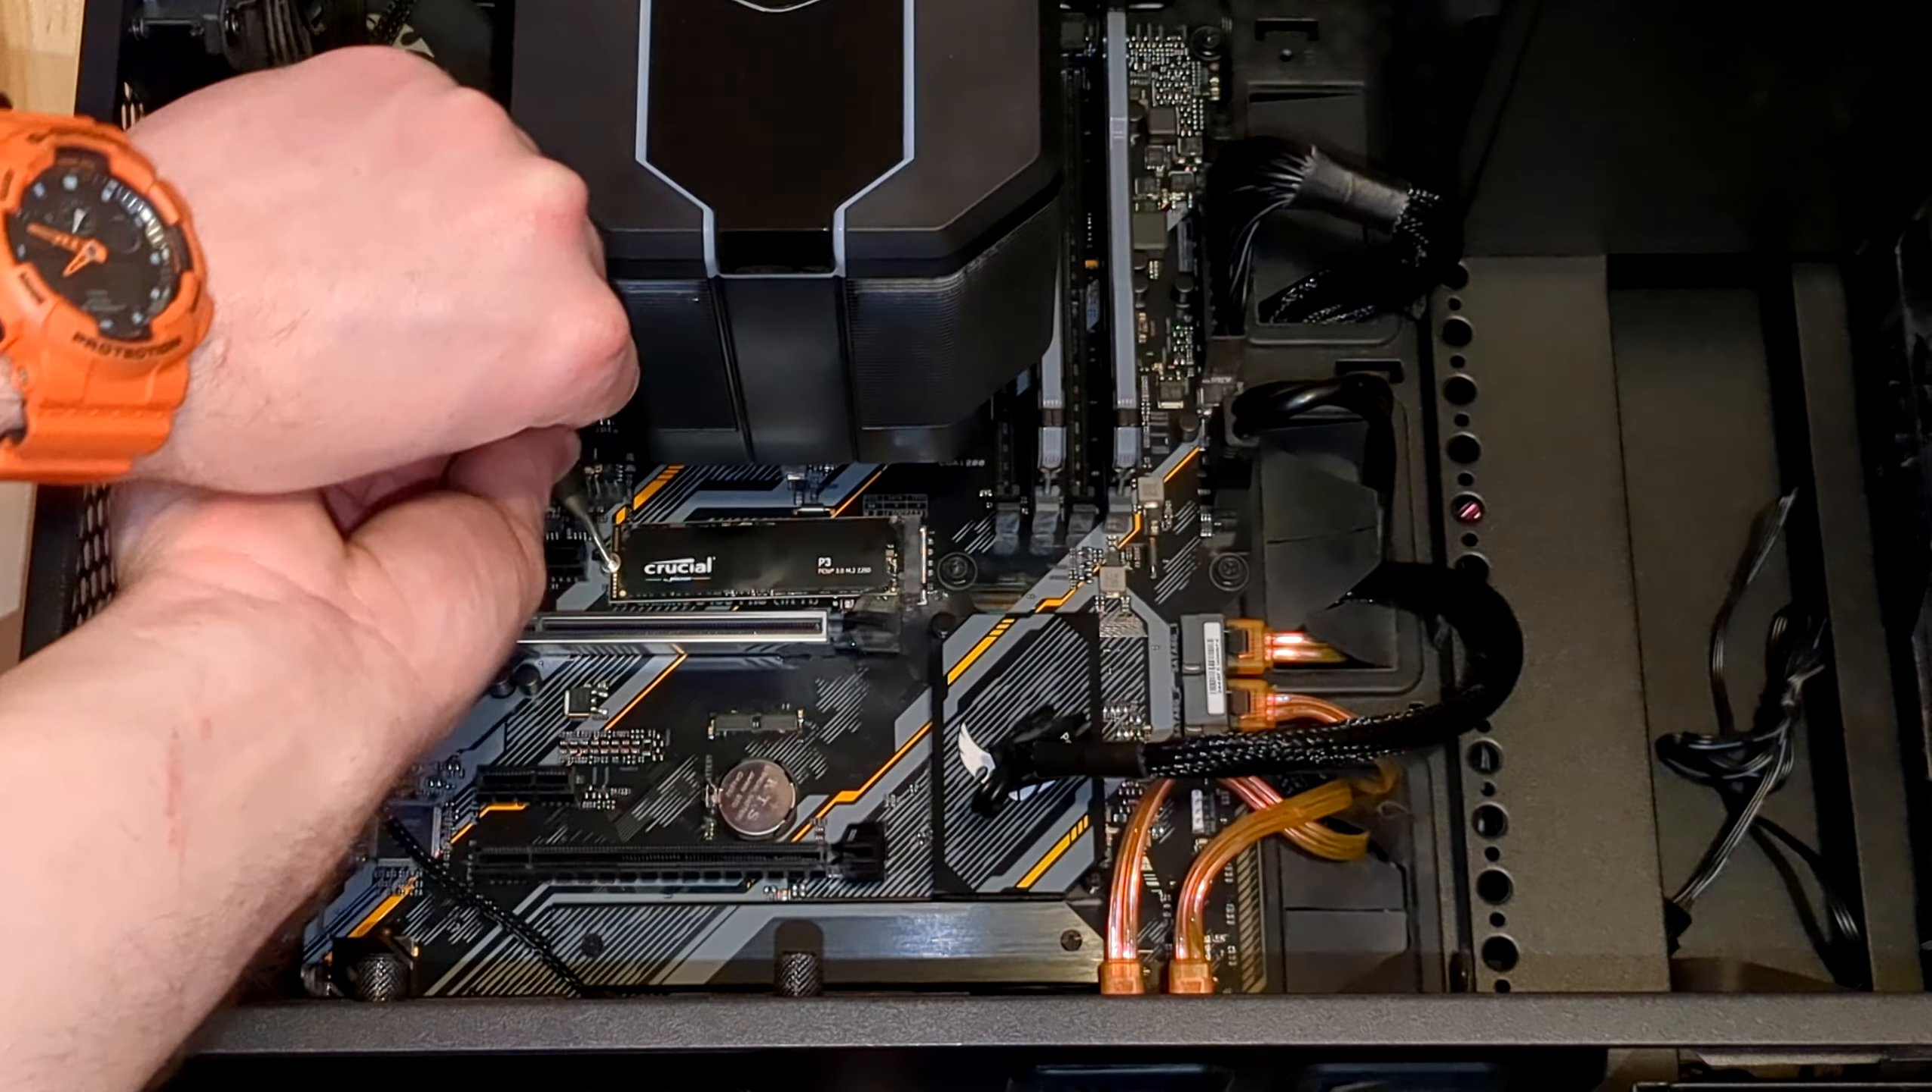The M .2 drive has successfully been installed.